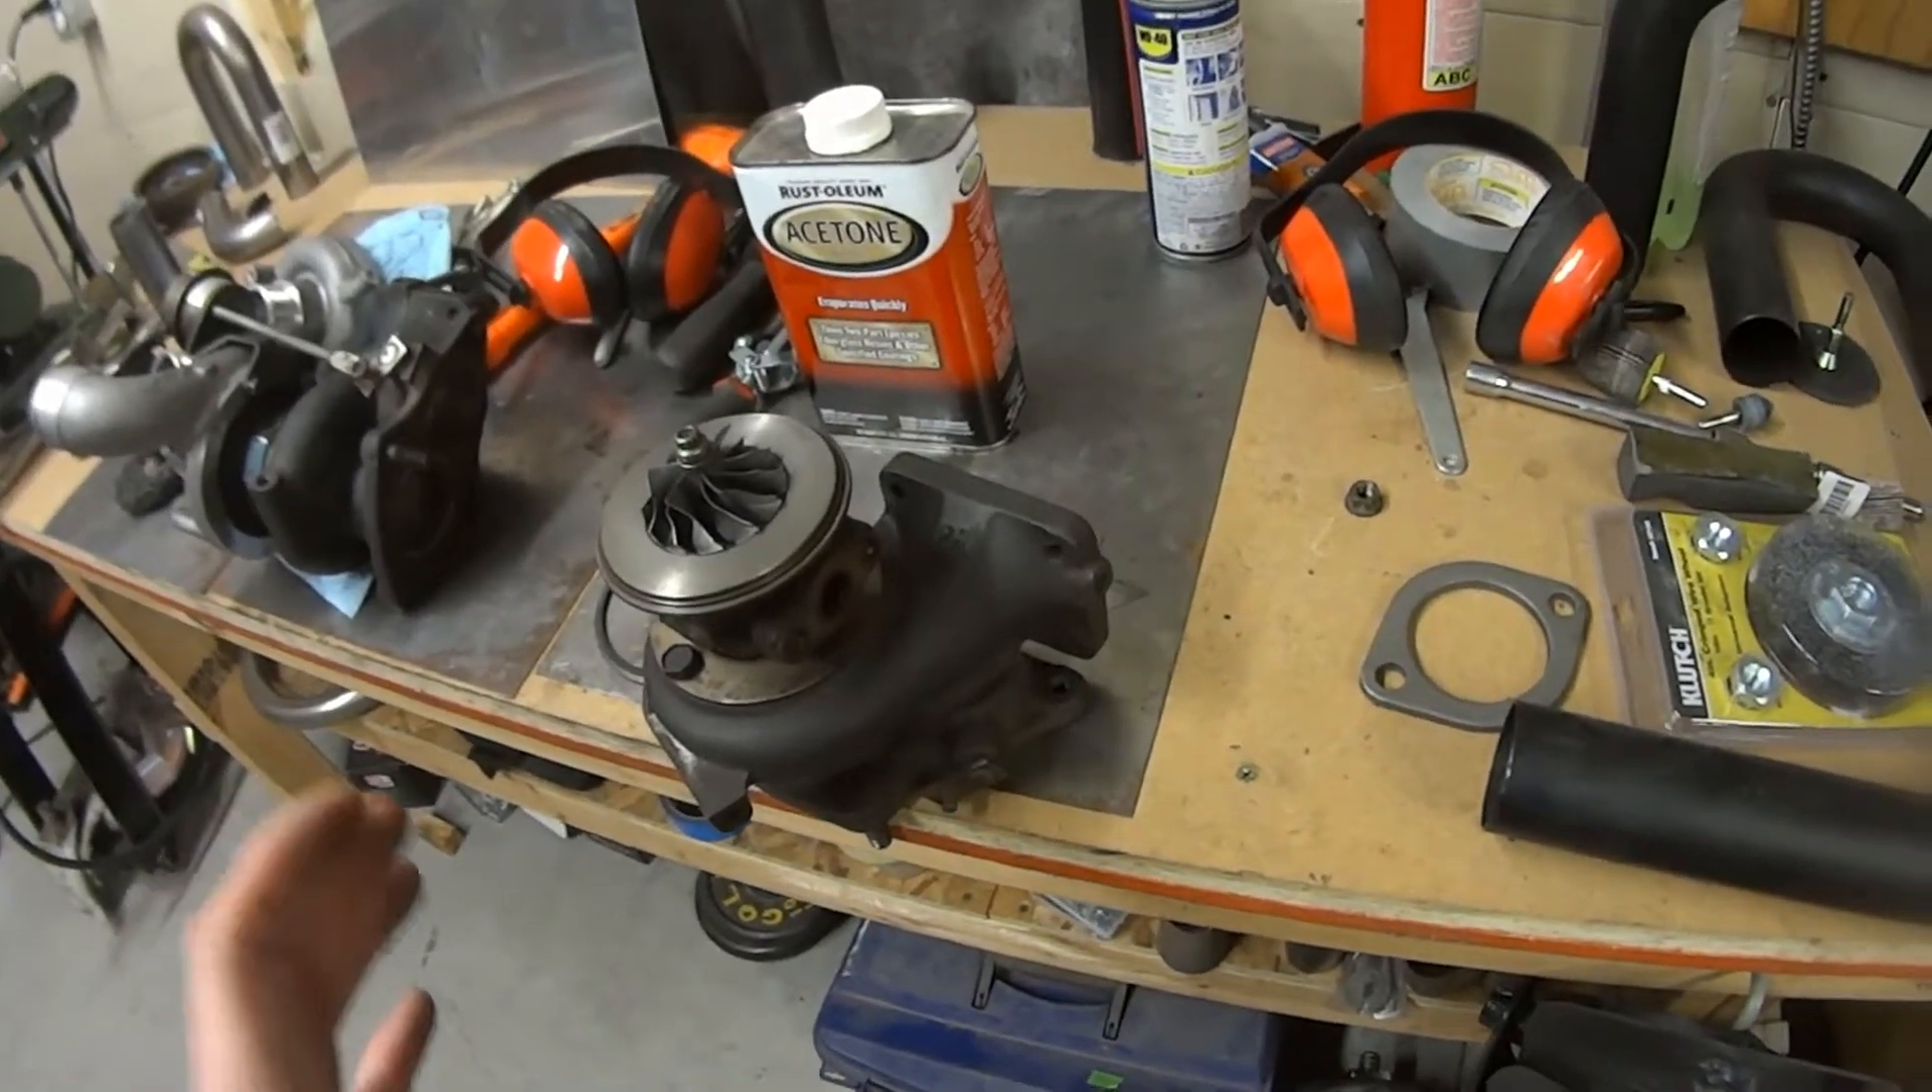So here I have one of my turbochargers with the compressor housing taken off and then I have the other one fully assembled here.